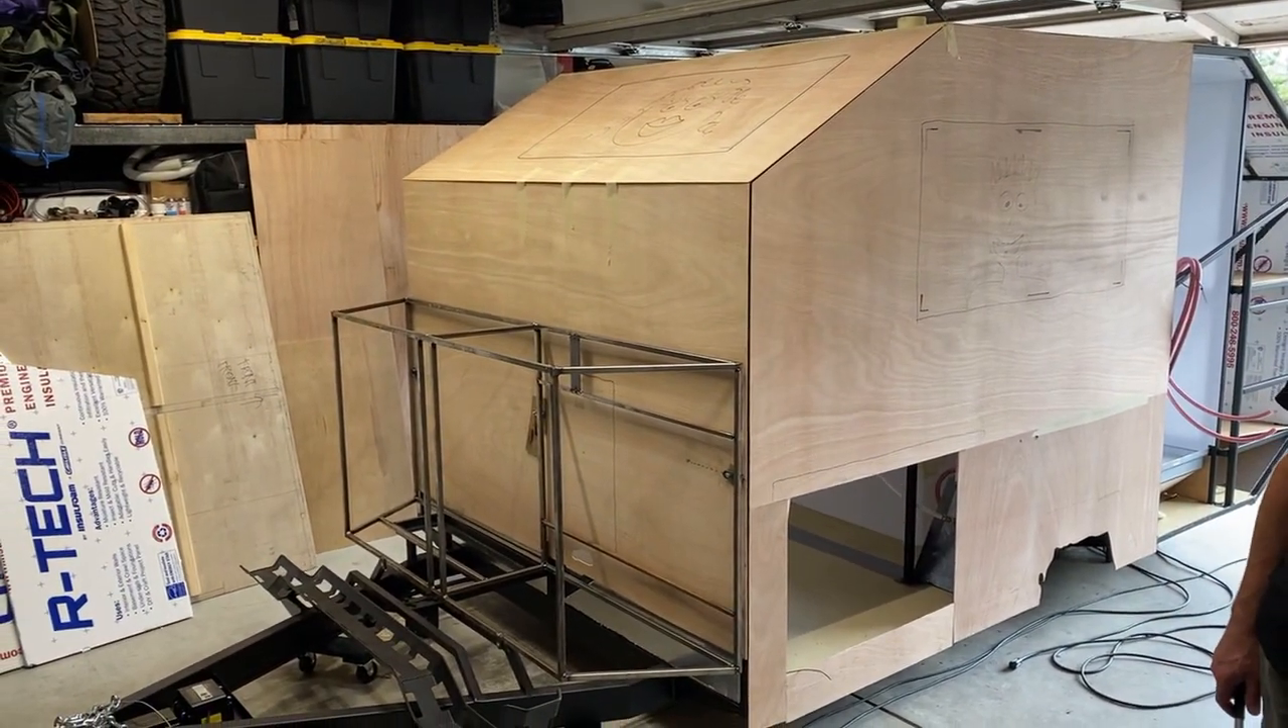There's a lot of the siding on the trailer. We're actually almost done with the siding on the trailer.